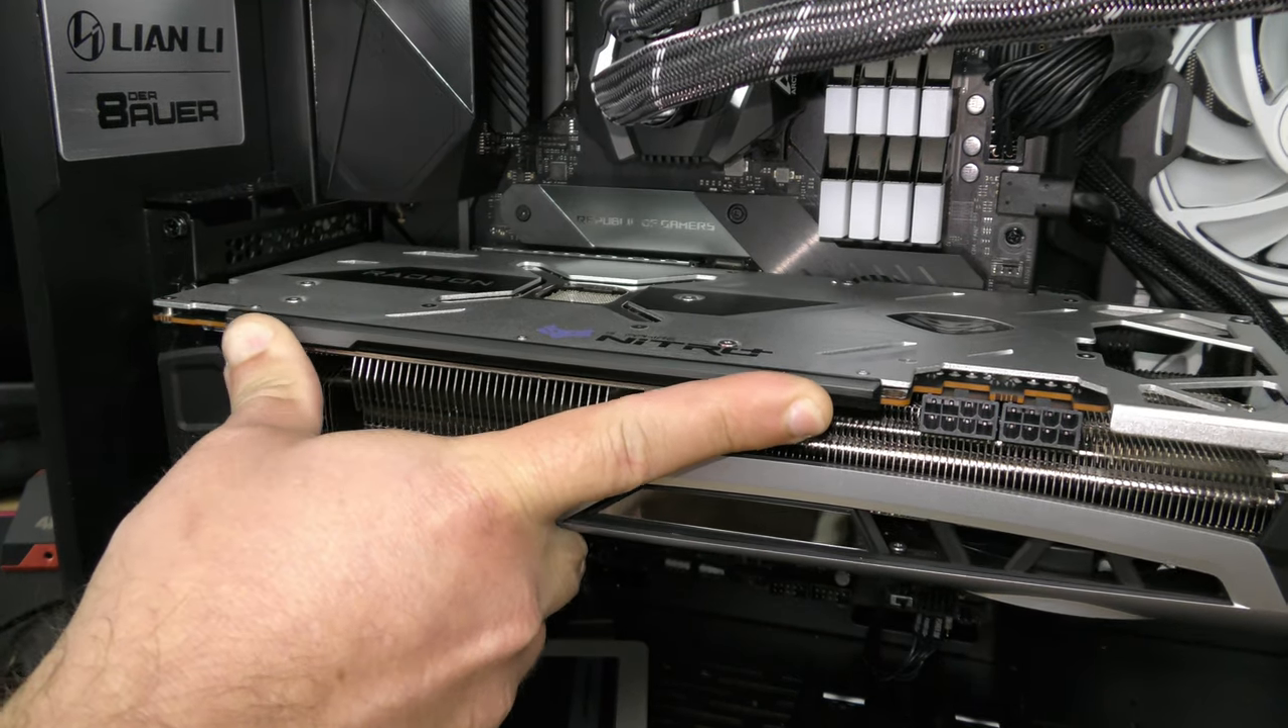Alright so the card is installed so let me zoom in a little bit more.